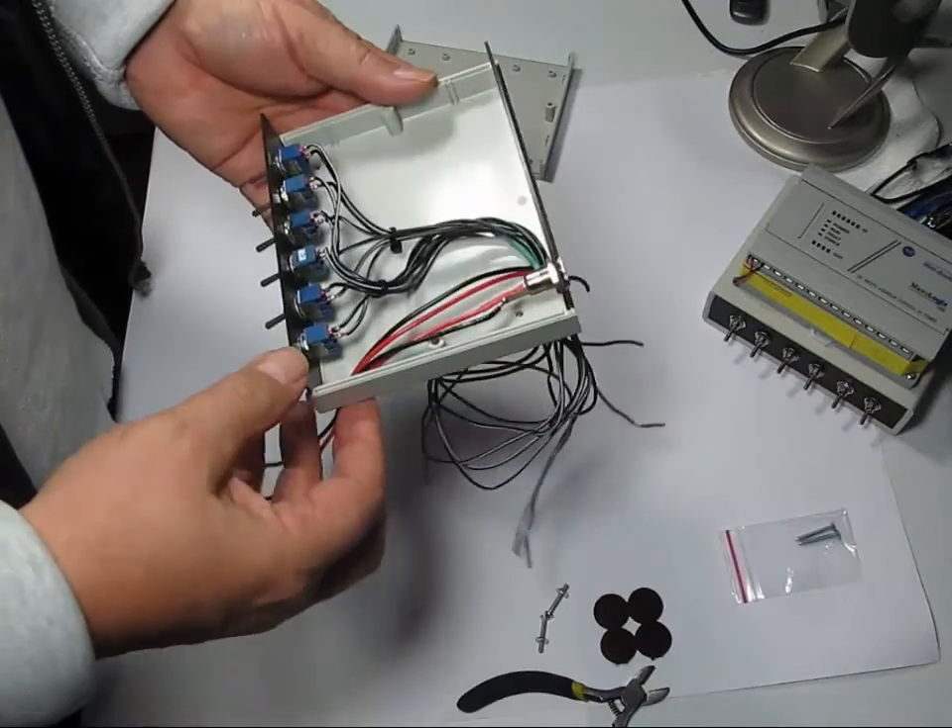So you see now we have a red and black that we've added going from this front corner back to the back corner that's going to be for the inputs.